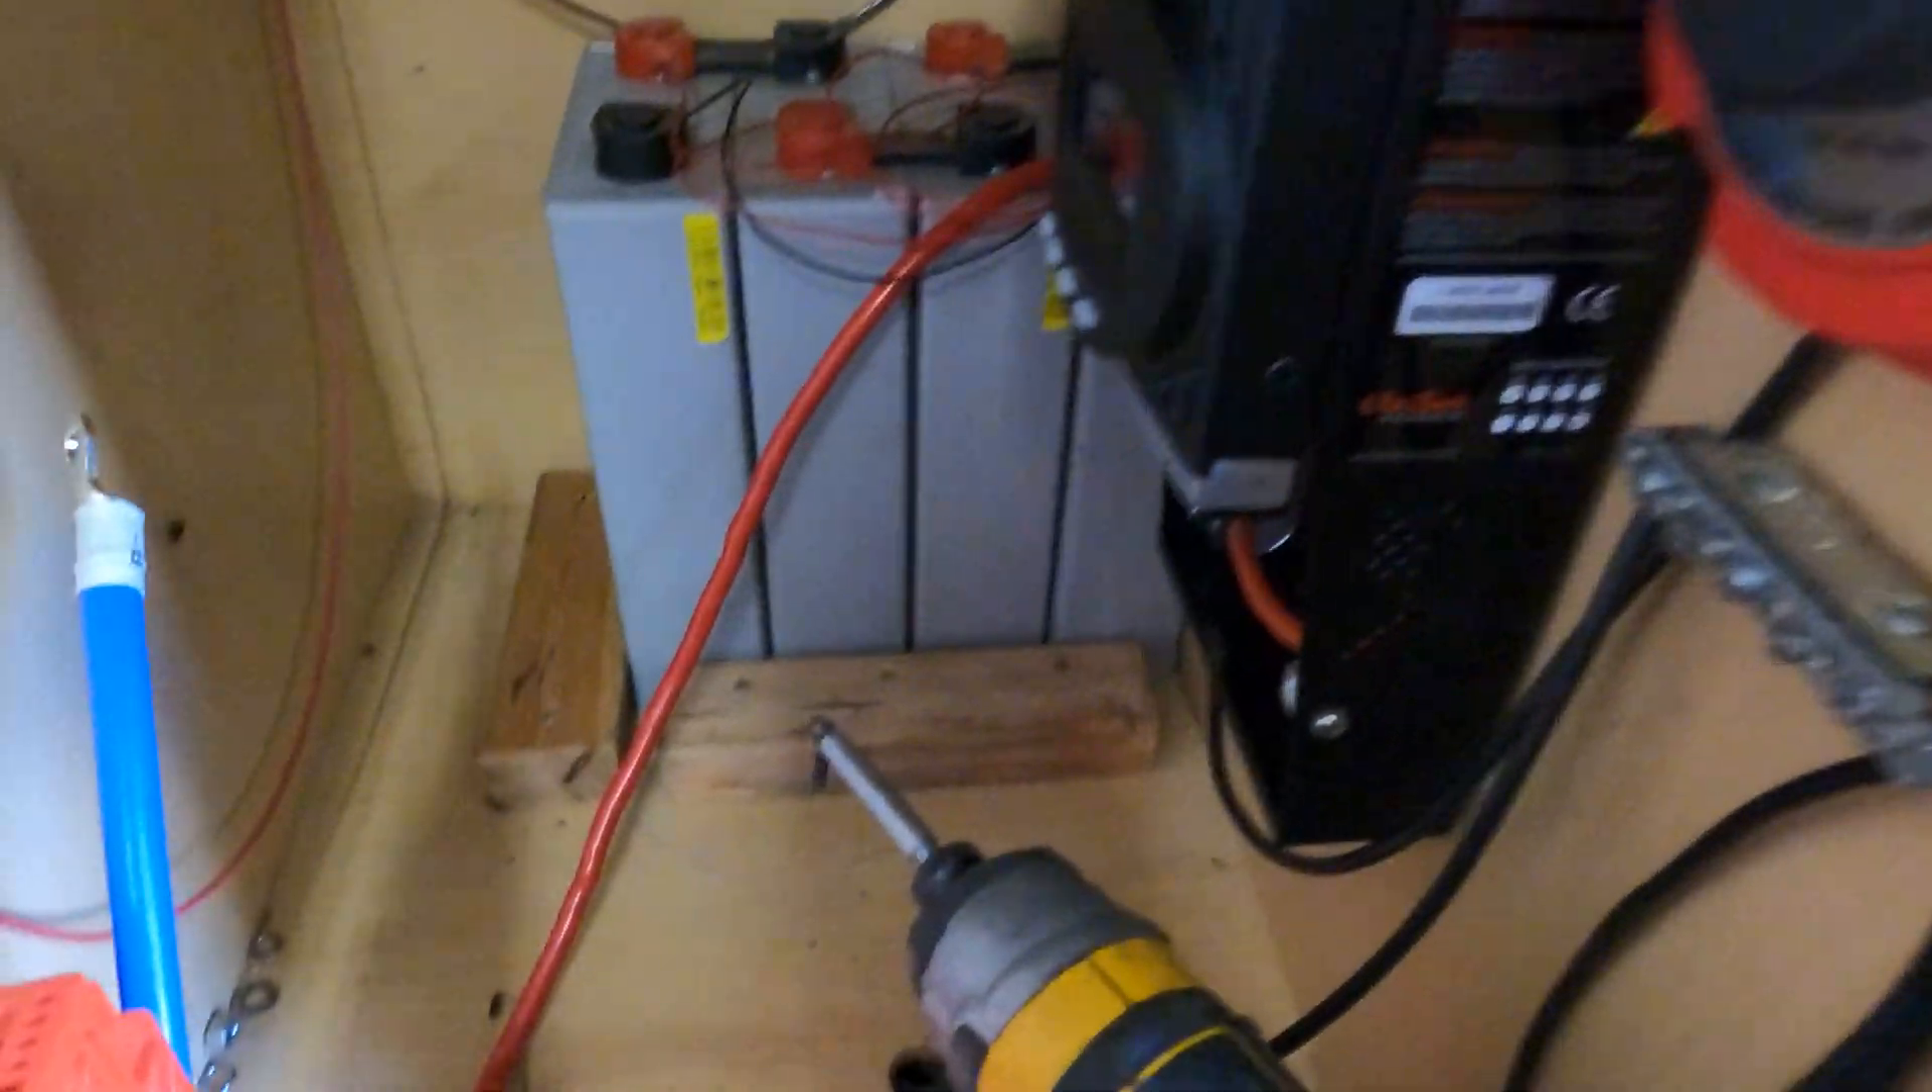I'm kind of getting these batteries in place.